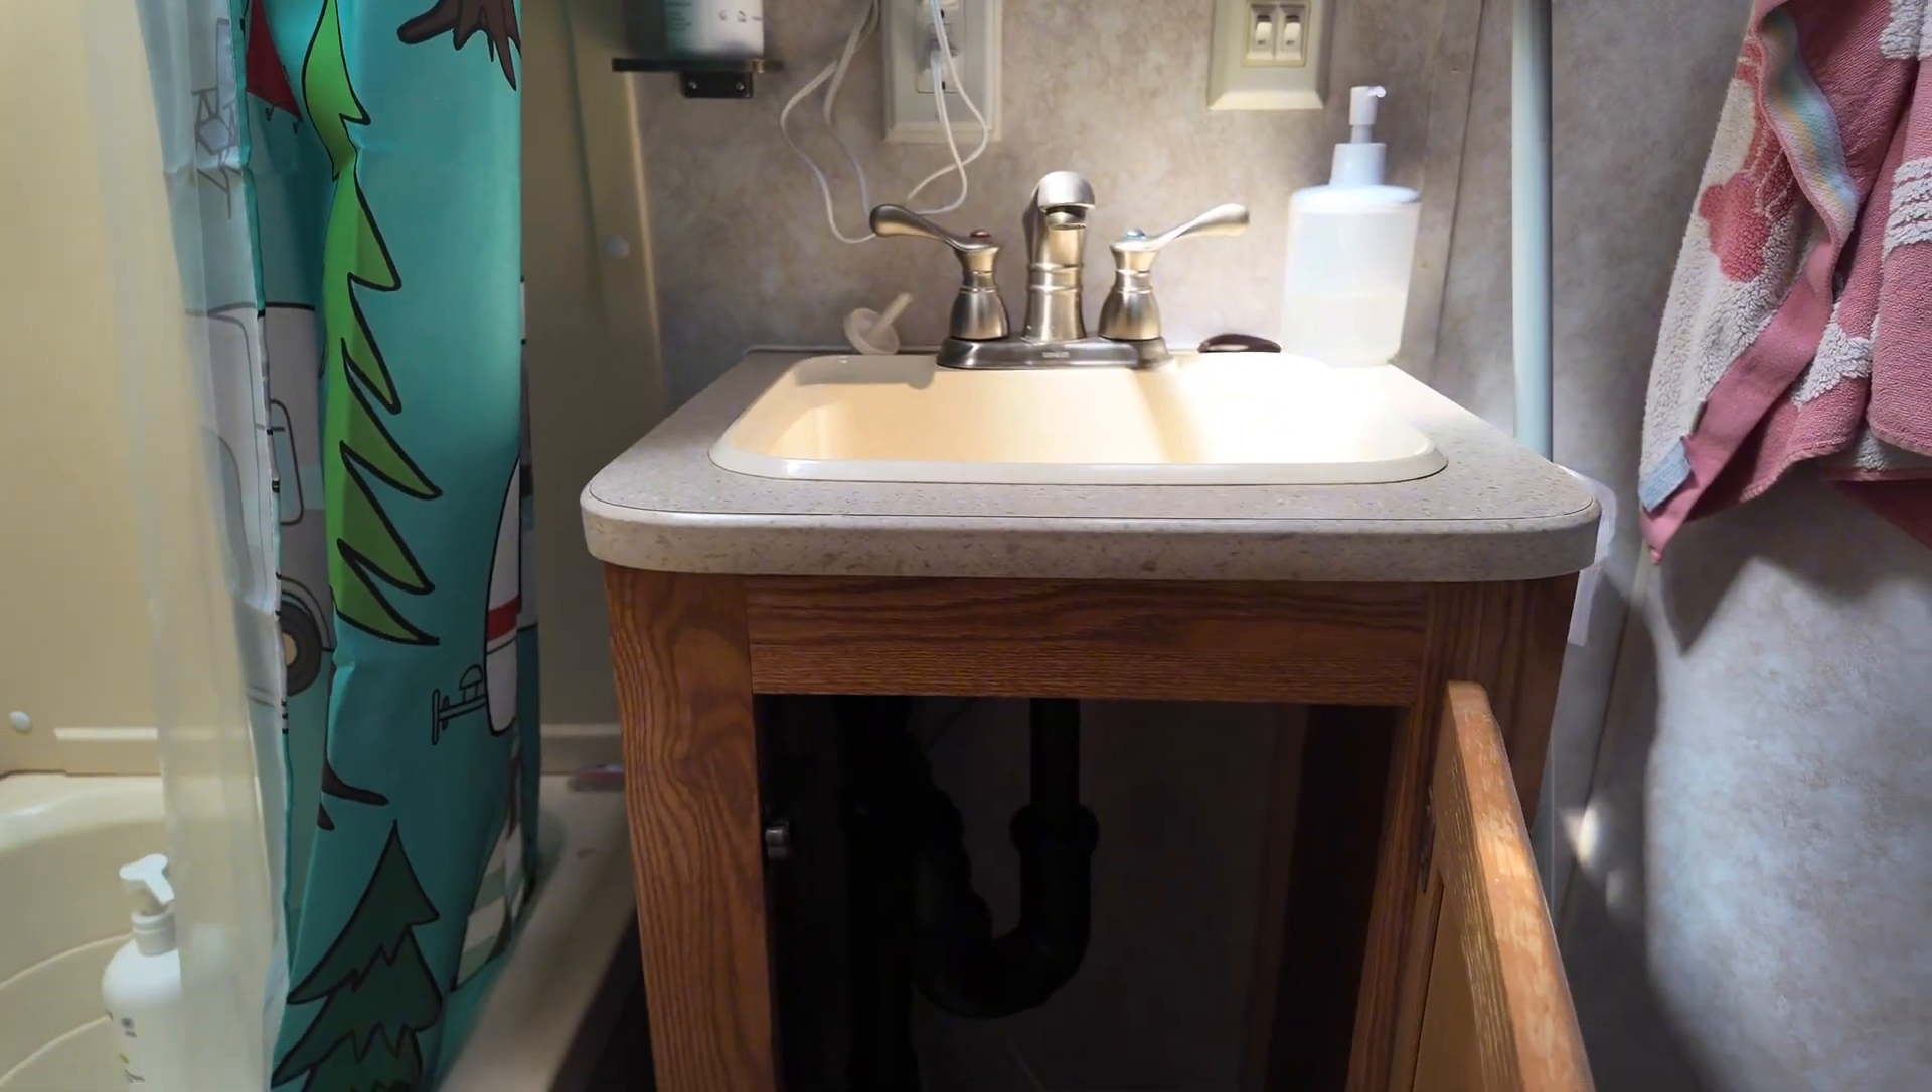I got the new faucet in here.